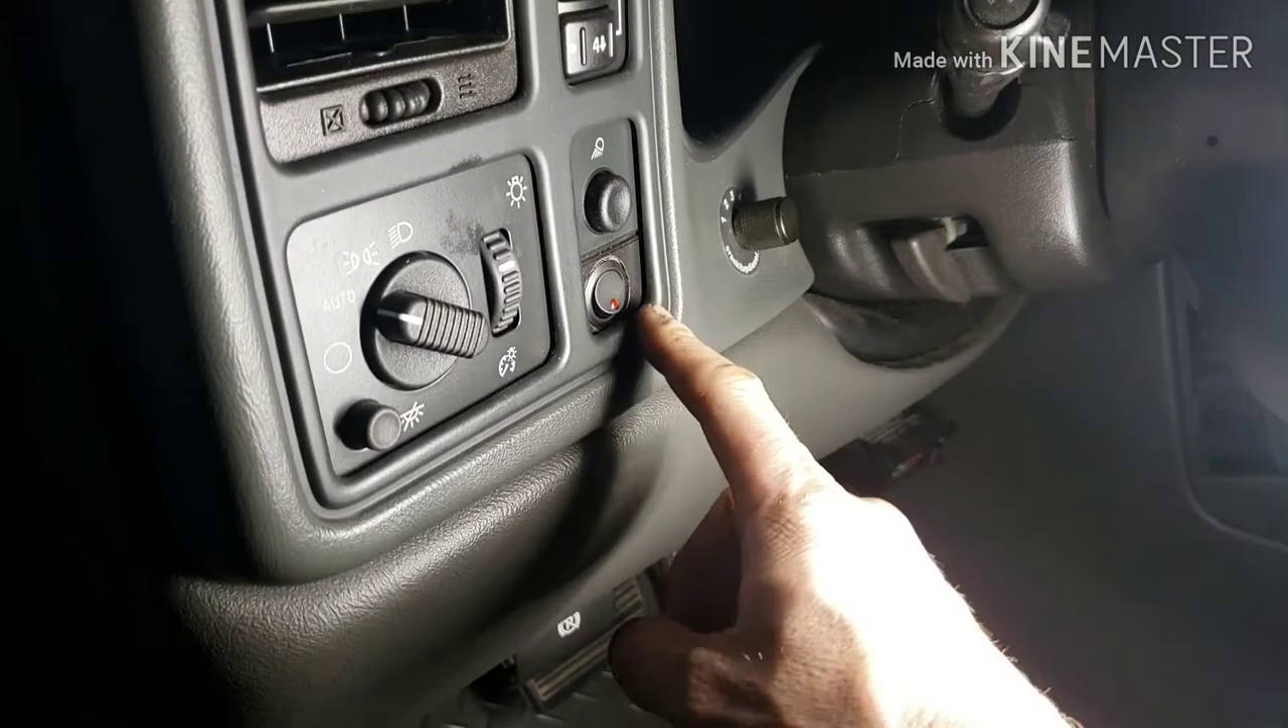But uh we got the button installed it is up here looking like kind of like a factory button.